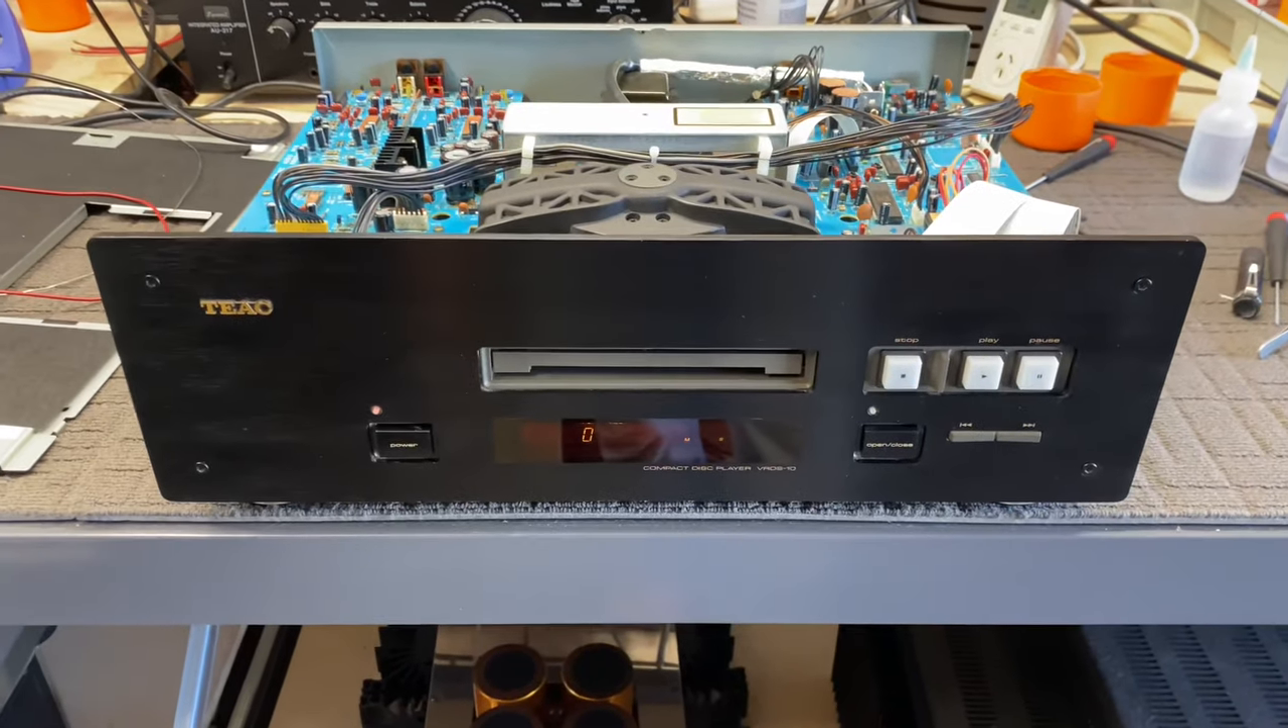Keep note that I haven't got the front bezel or fascia on the tray, but let's have a look.